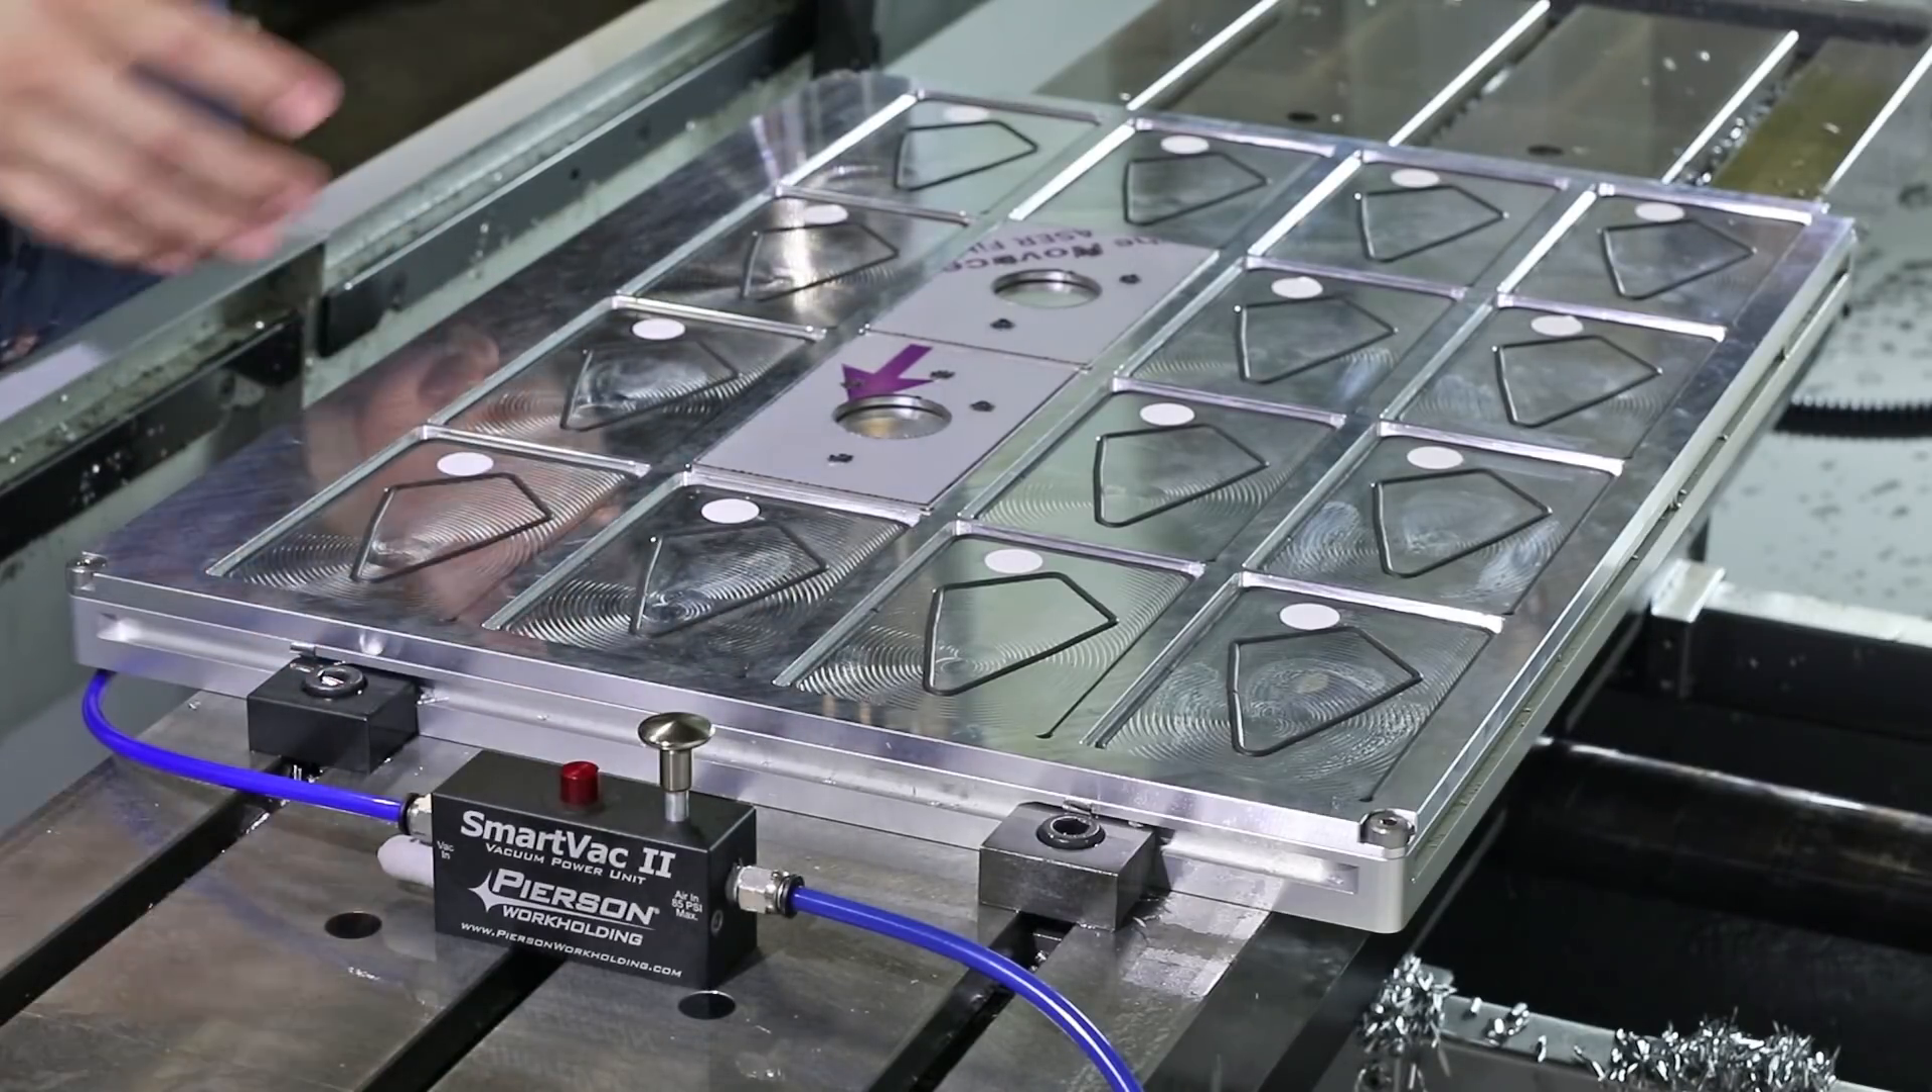Now we're watching this red button. We want to make sure that goes flush. It's not.